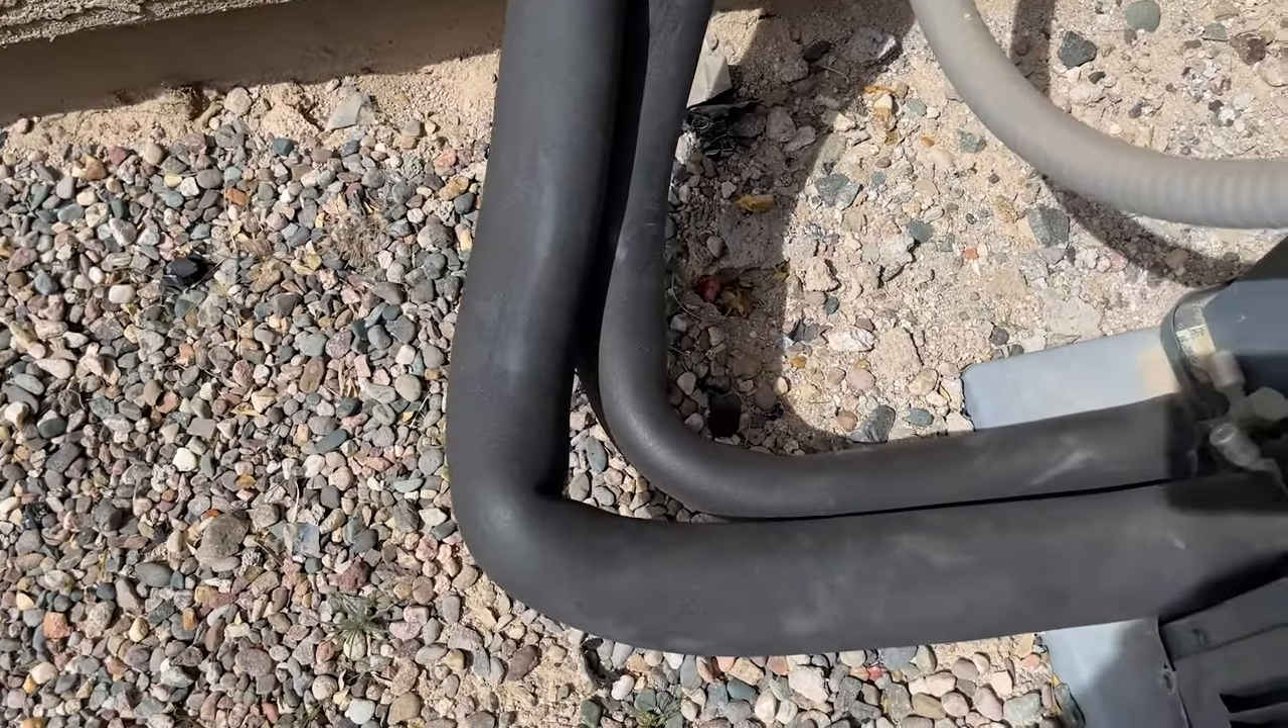All right sorry i'm trying not to create a shadow here but i have now placed the two pieces of insulation on both pipes.